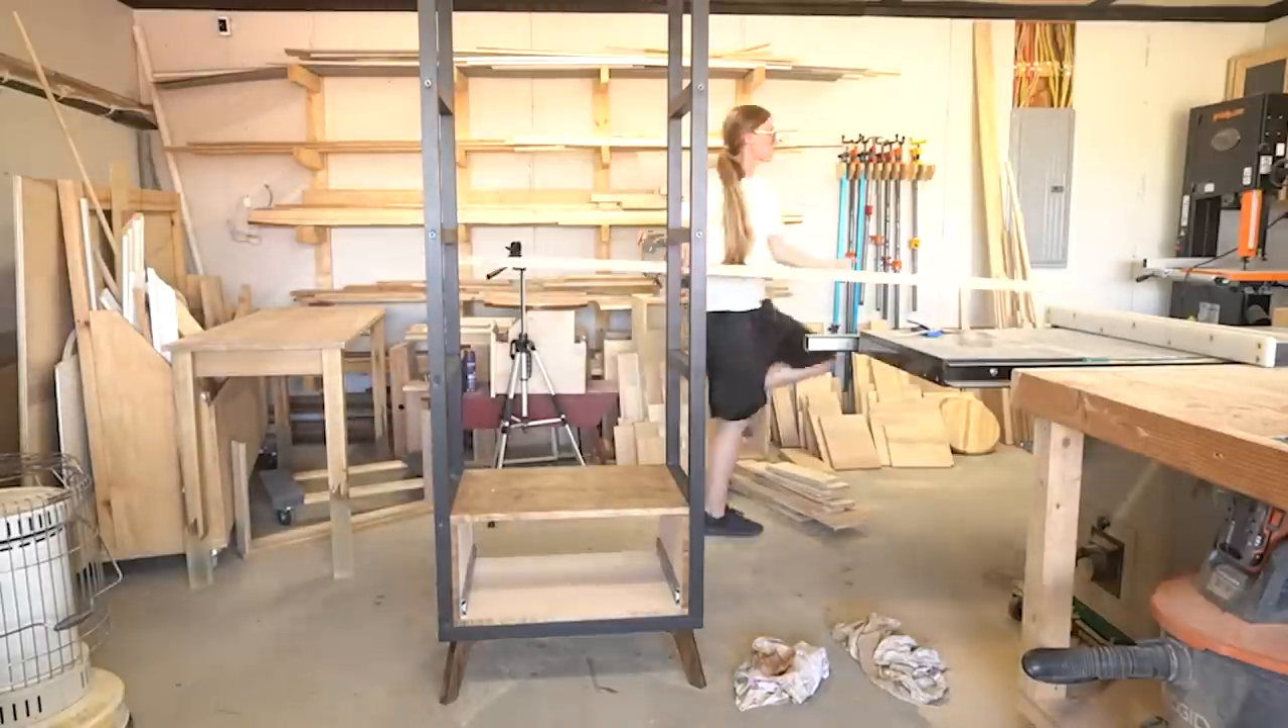Now all that's left for this project is adding the drawer box and the shelves.